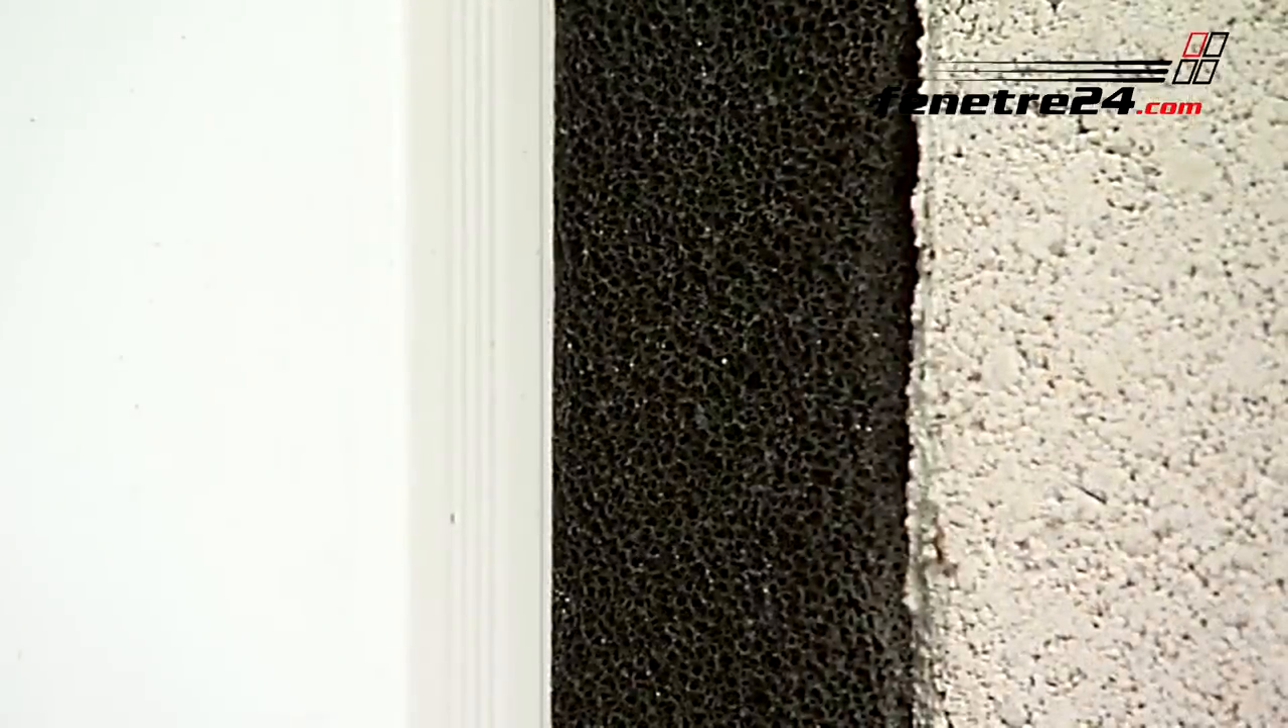L'écartement entre la fenêtre et la maçonnerie est fermé par le ruban d'étanchéité.